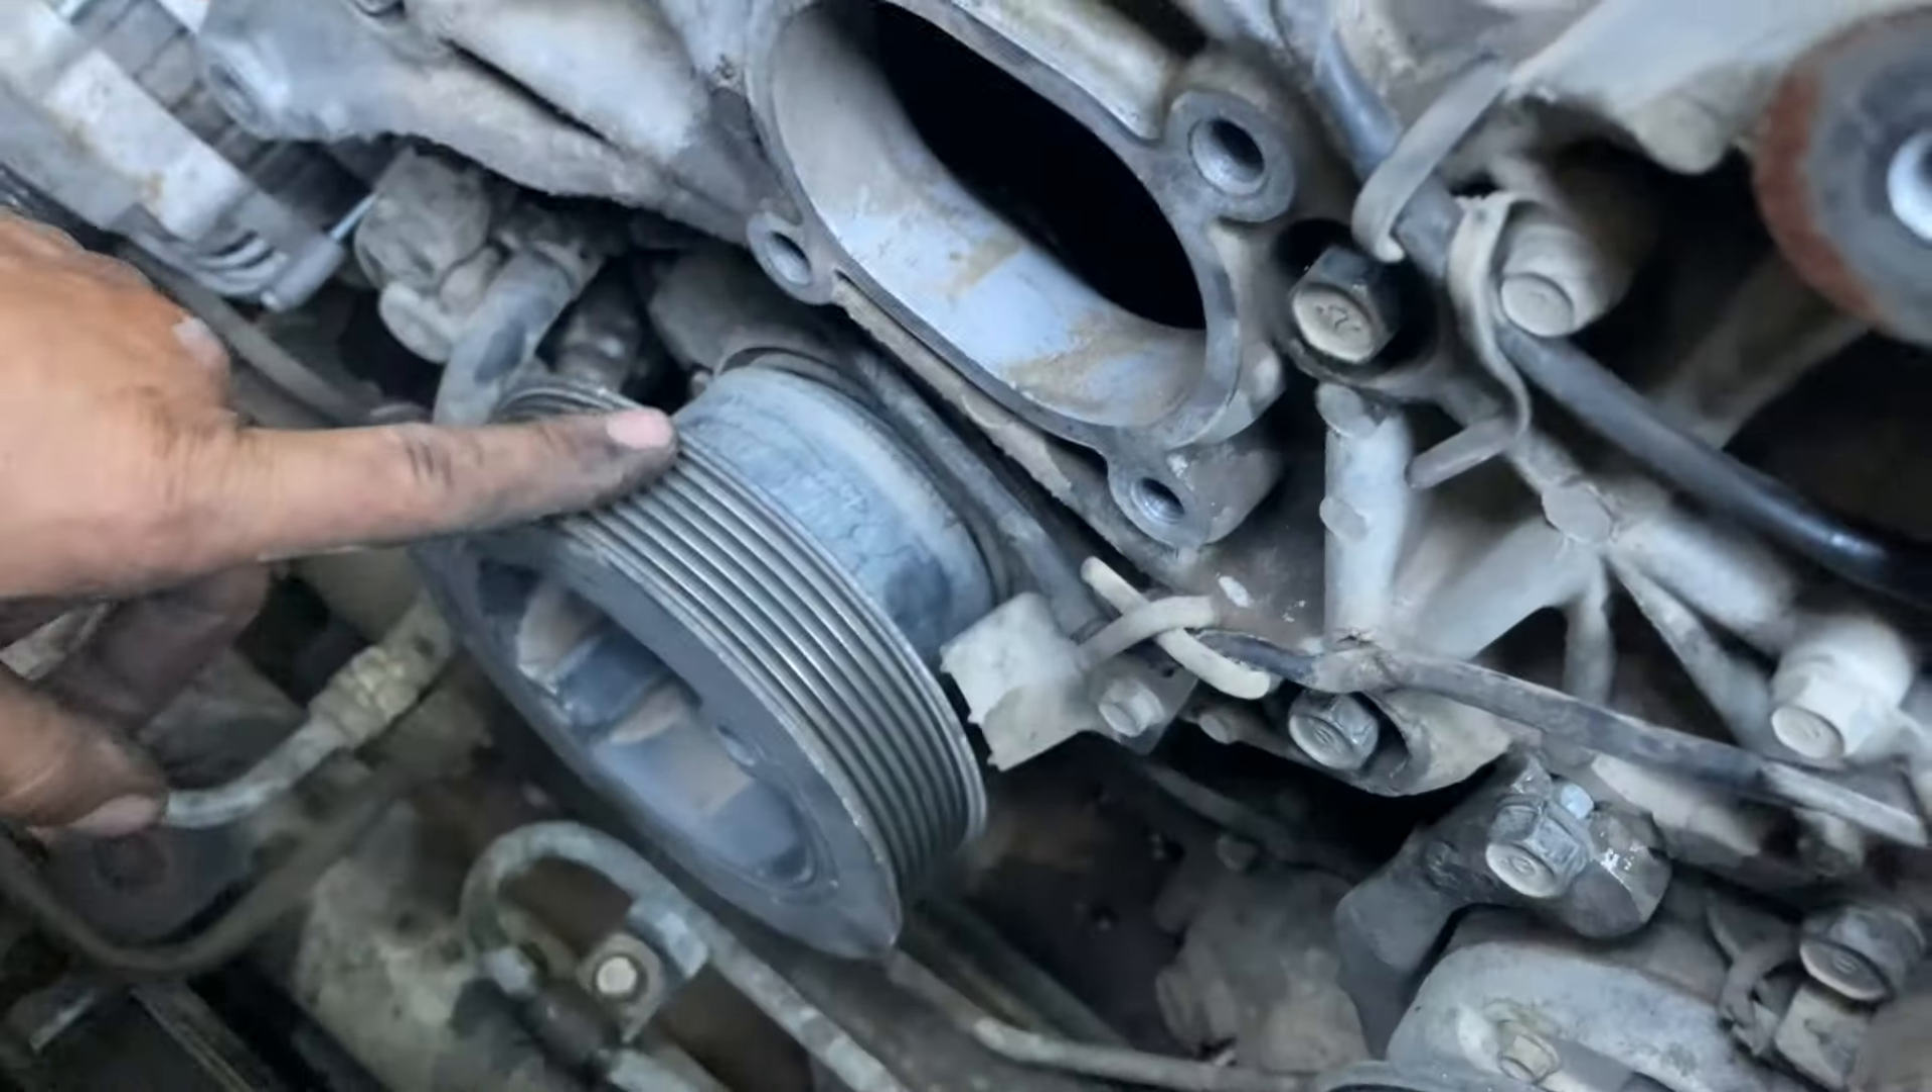I also installed the harmonic balancer.